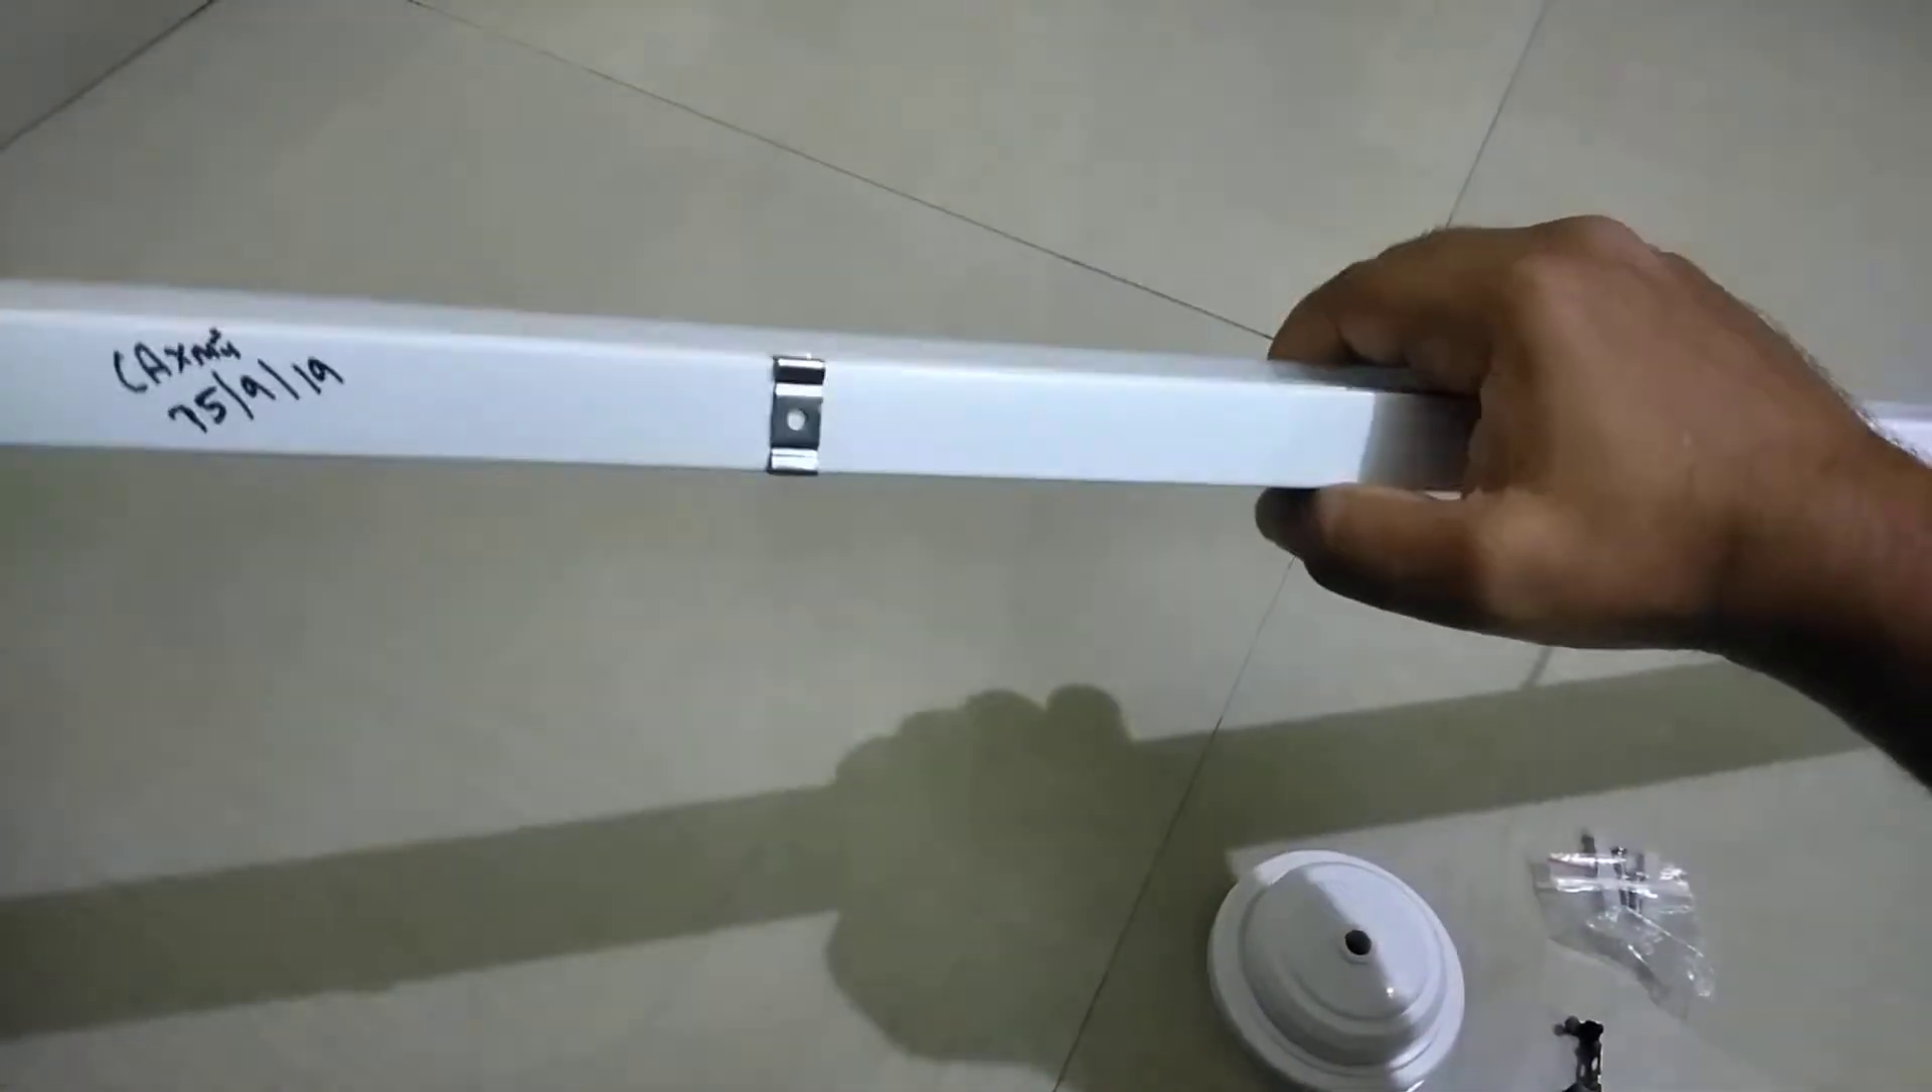So this is how a clamp look like I have already pushed one in the tube okay.